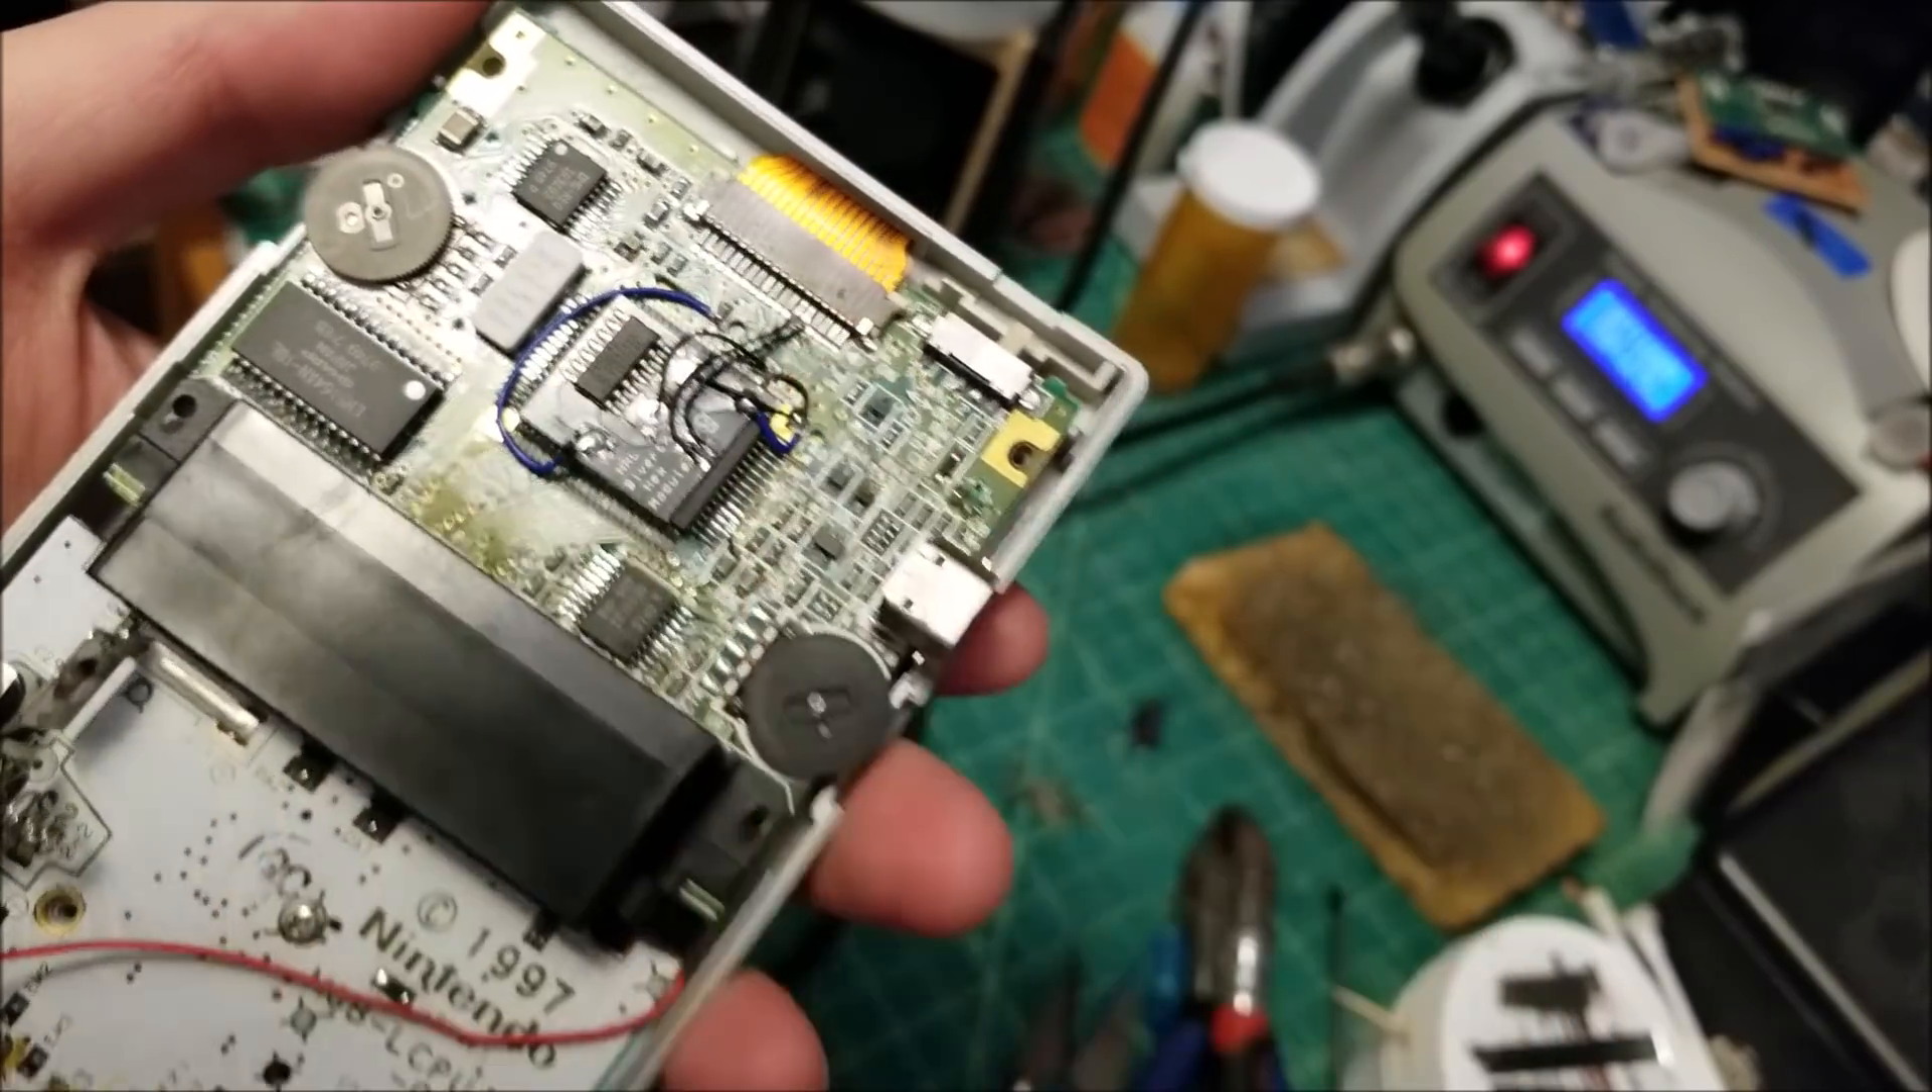So now we have all the wires soldered here.